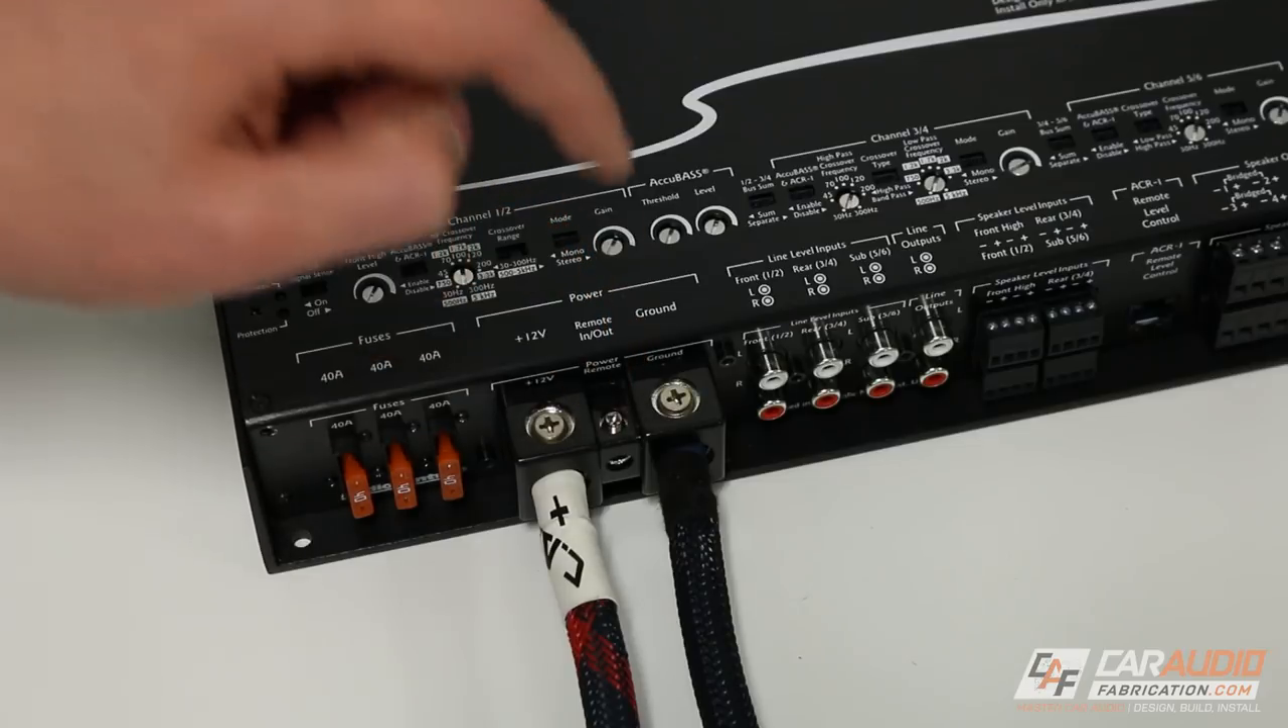To start with our connections here, I've connected a 12 volt constant power wire as well as a ground wire.